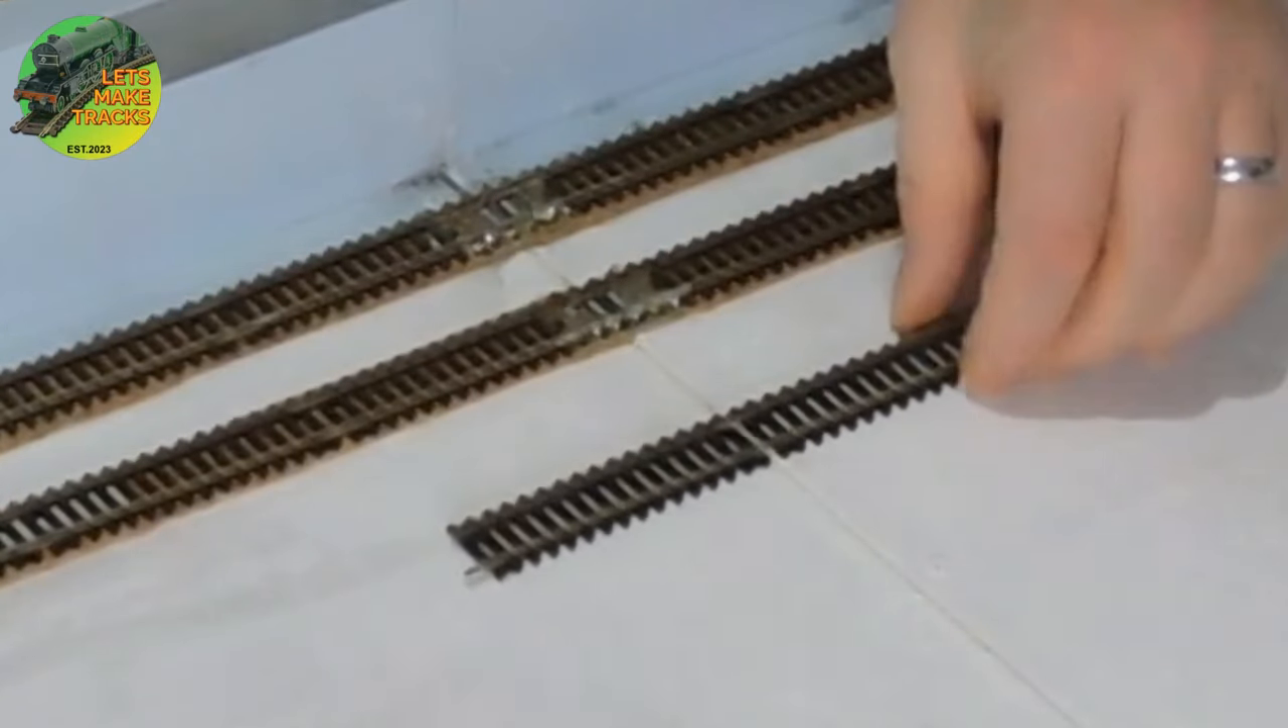I already have the first two tracks in place.